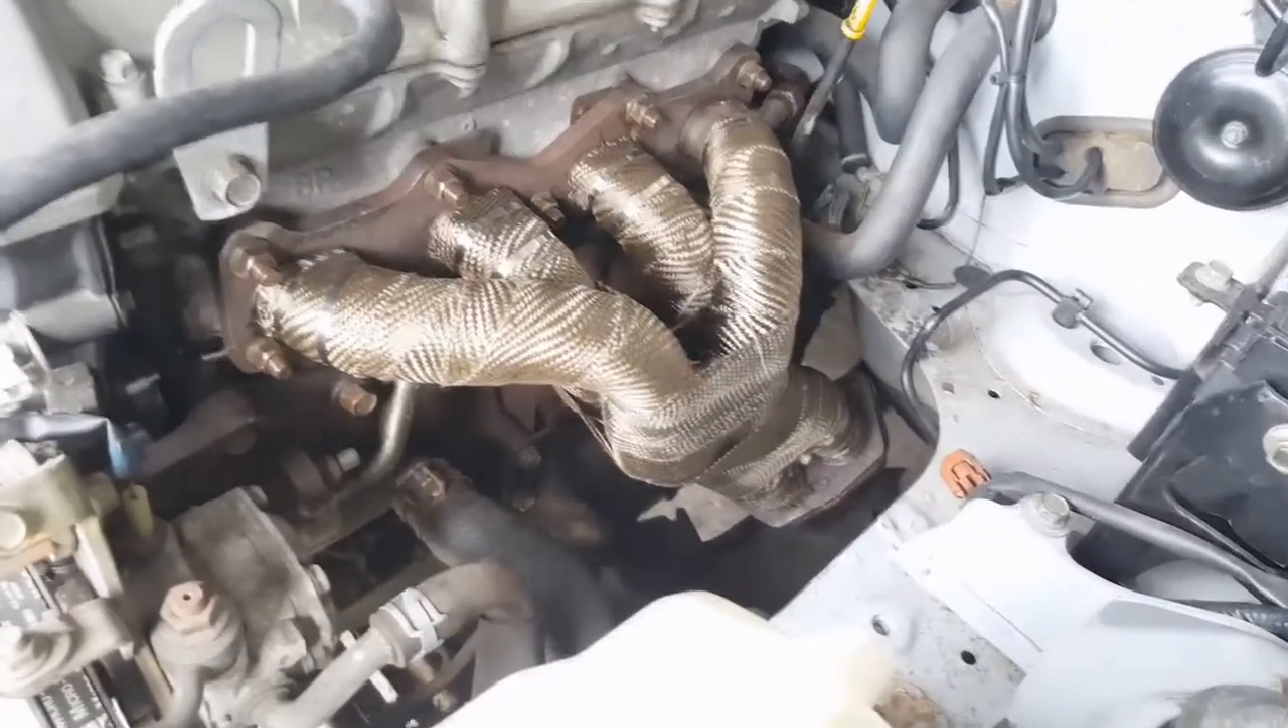And, there you have it. That's one exhaust manifold nicely wrapped and reinstalled back into the engine bay.